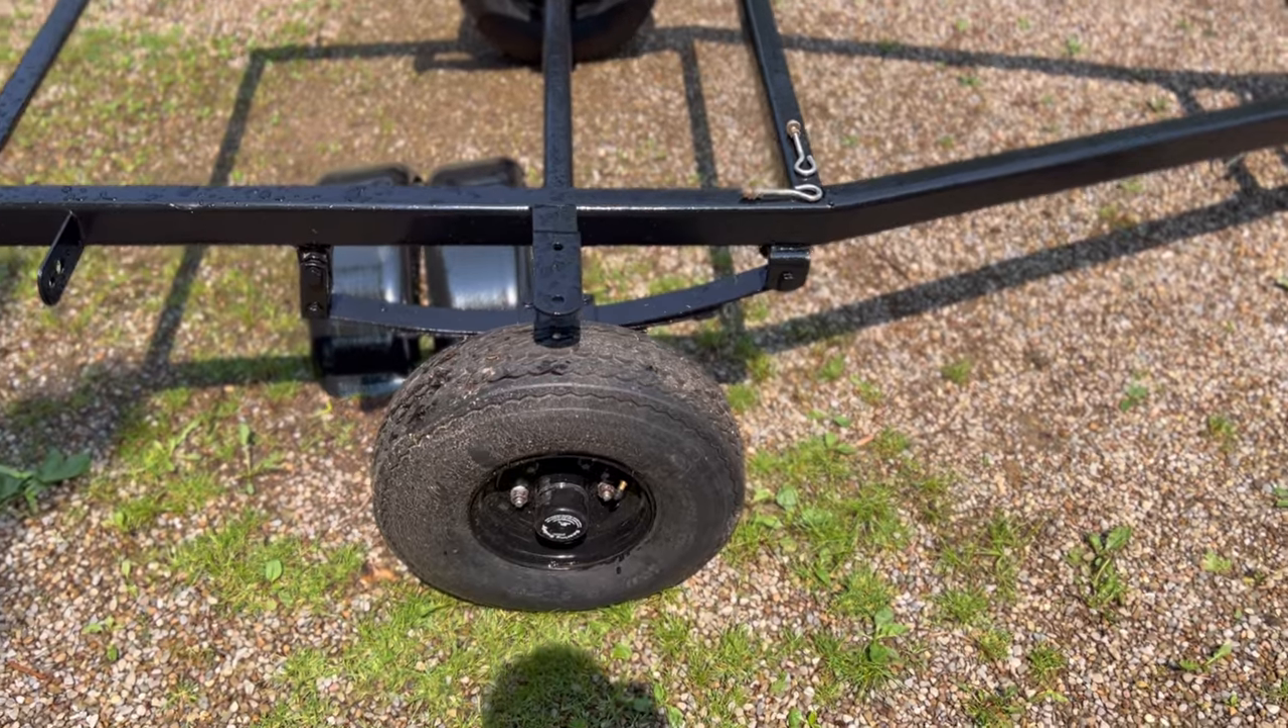All right guys we got the wheels on all the bearings back together.